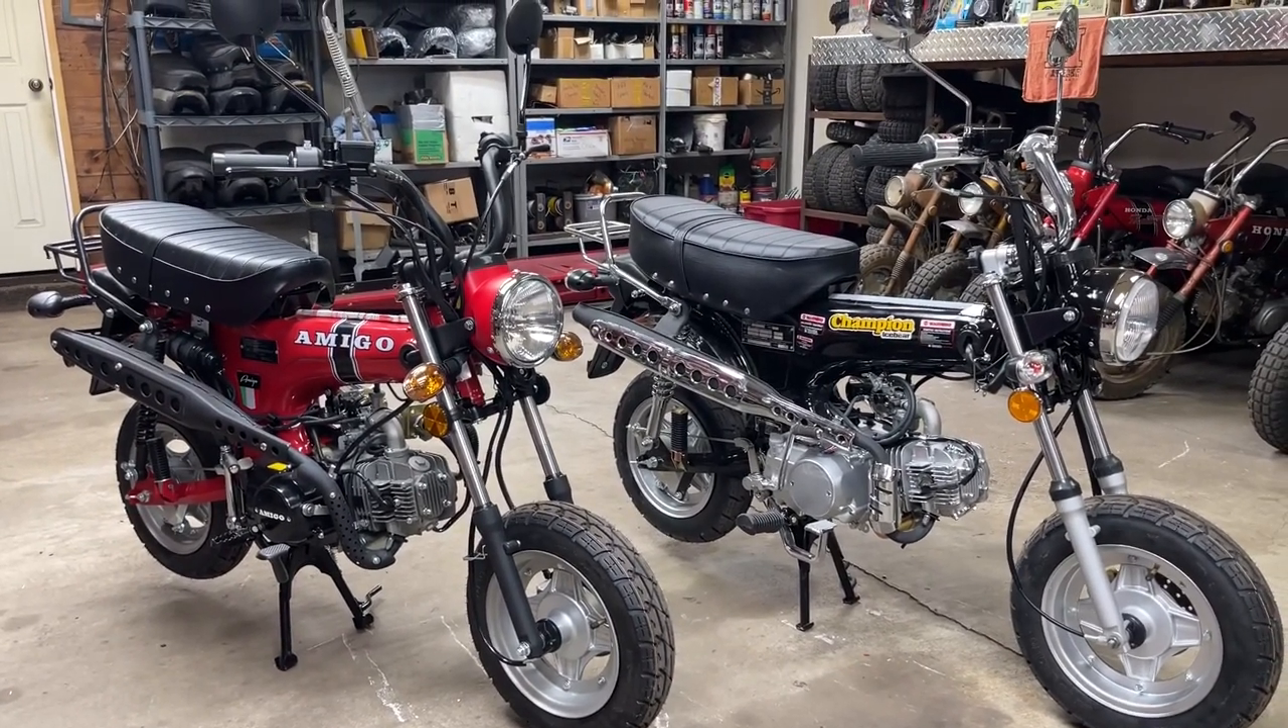We got them uncrated, mostly put together. As you can see, I don't have the front fender on either one of the bikes.